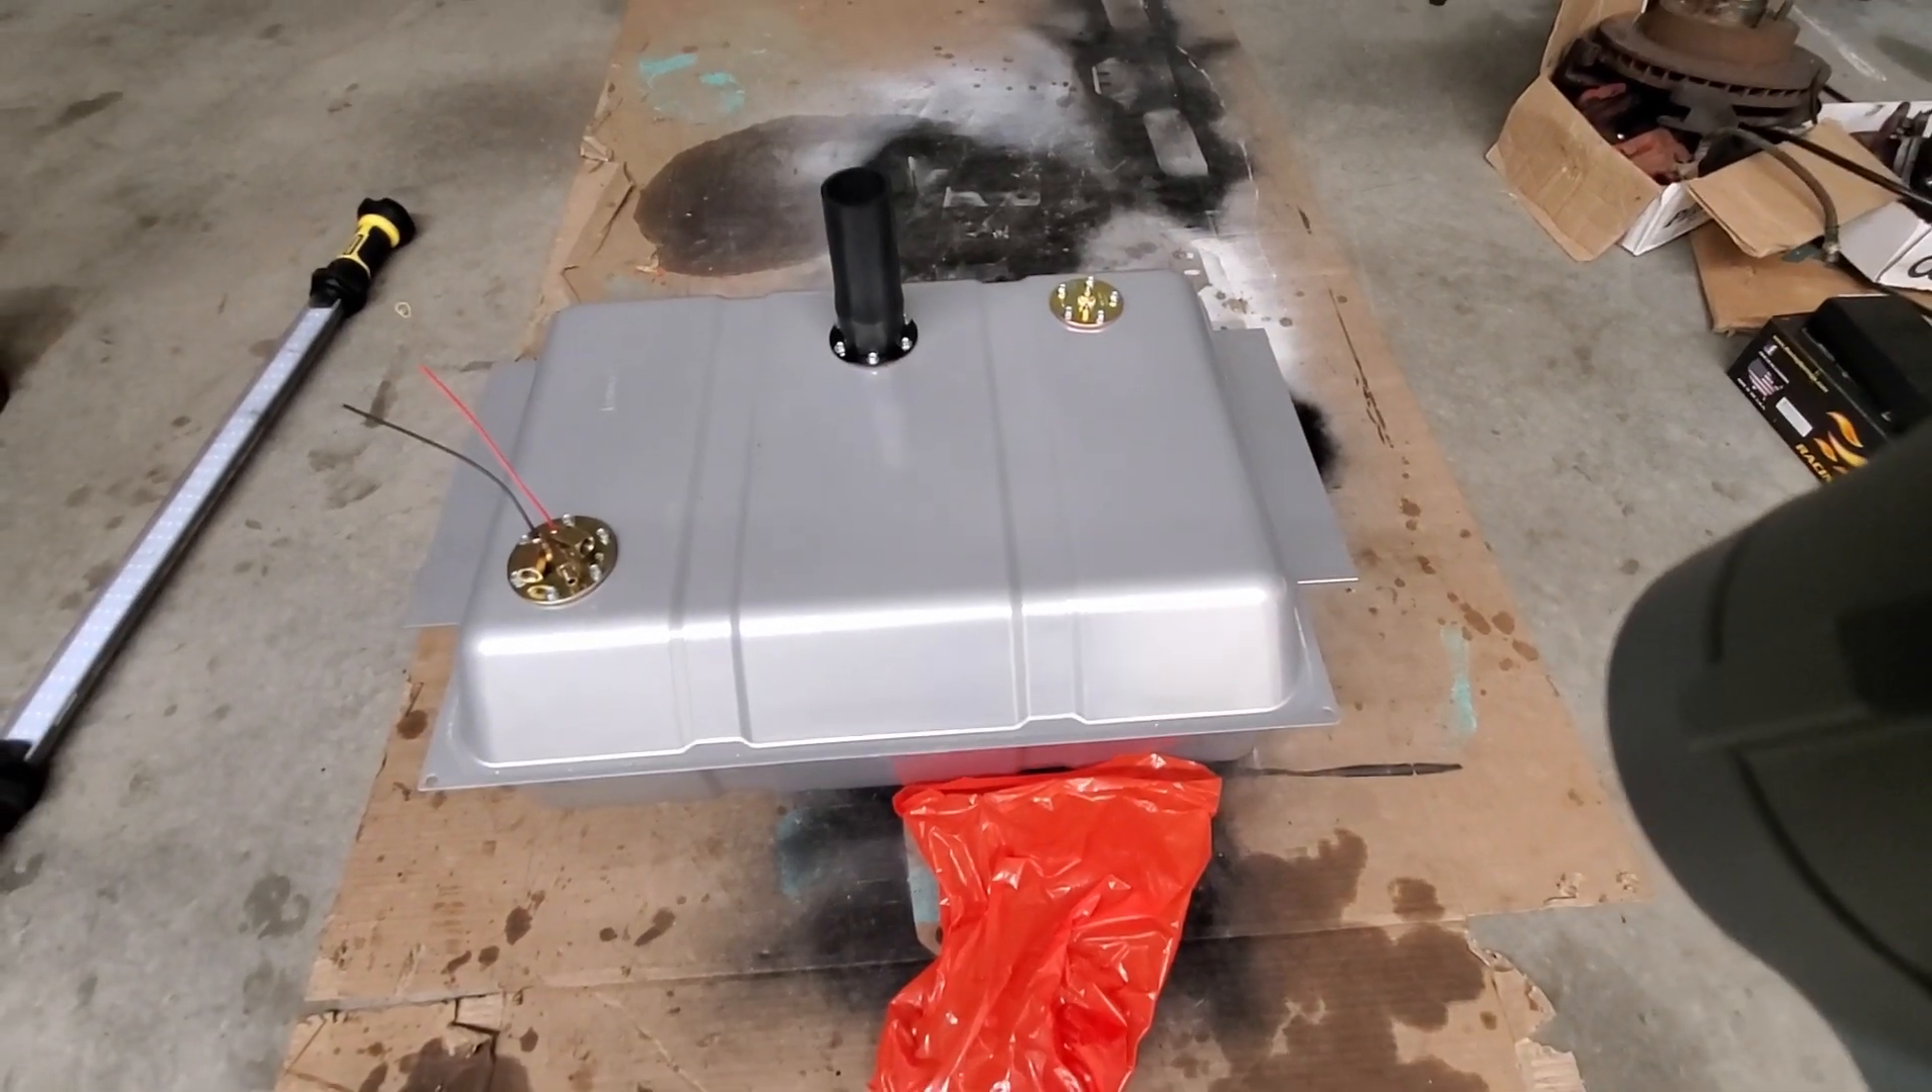Well that is the tank put together guys.